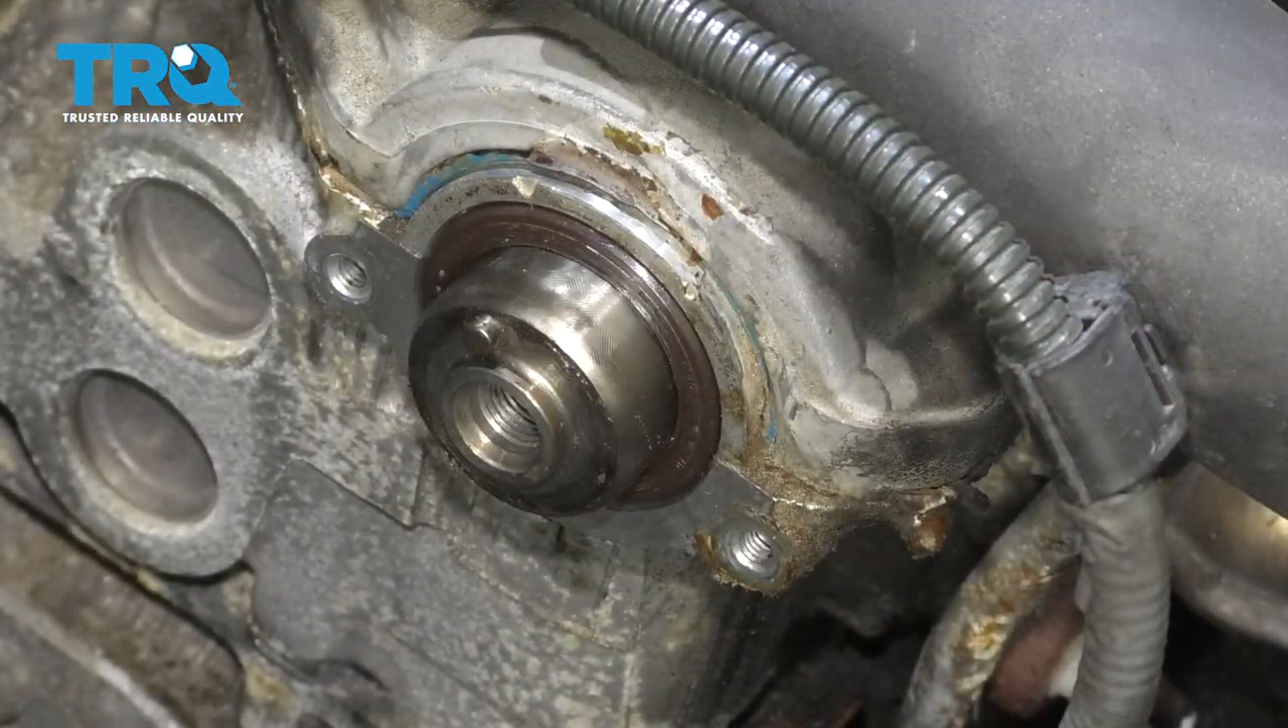And your seal is installed.